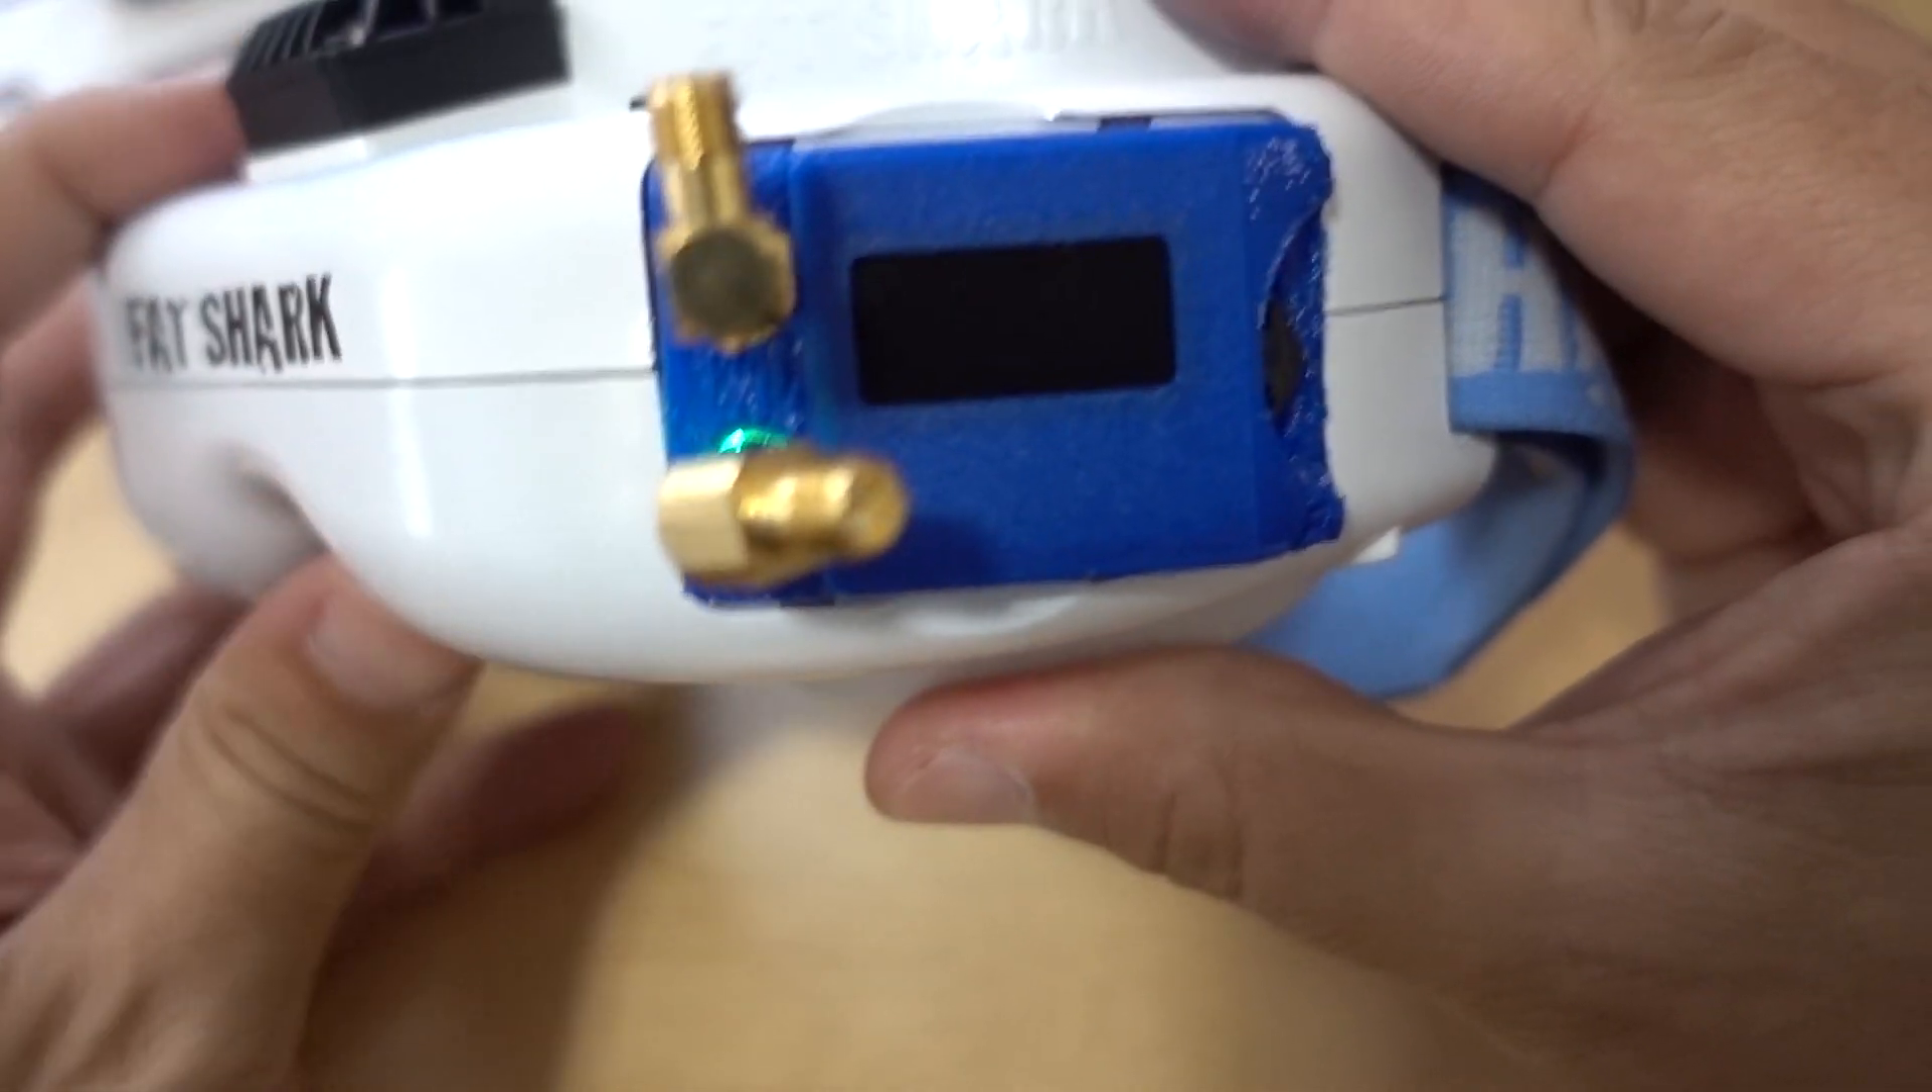Okay, so I got the module installed to my Fat Shark Dominator V3s.